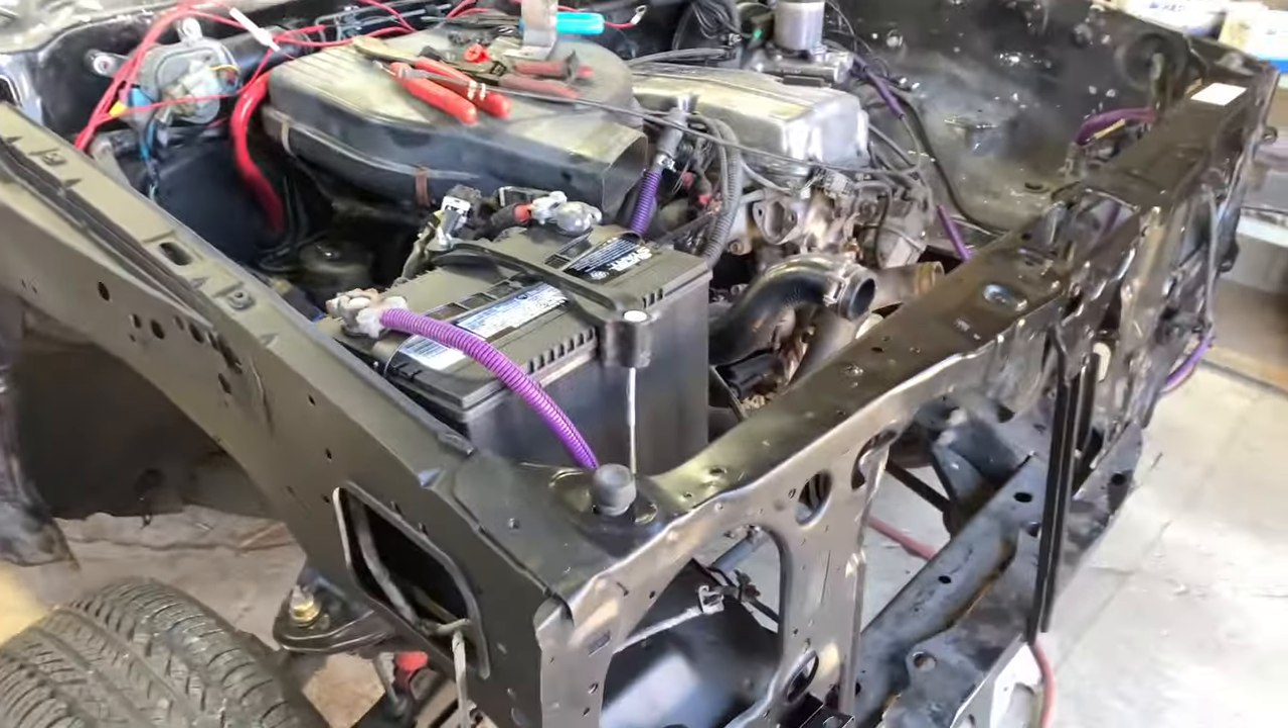So at this point our battery is in place. It's just got to be tightened down the right way still.